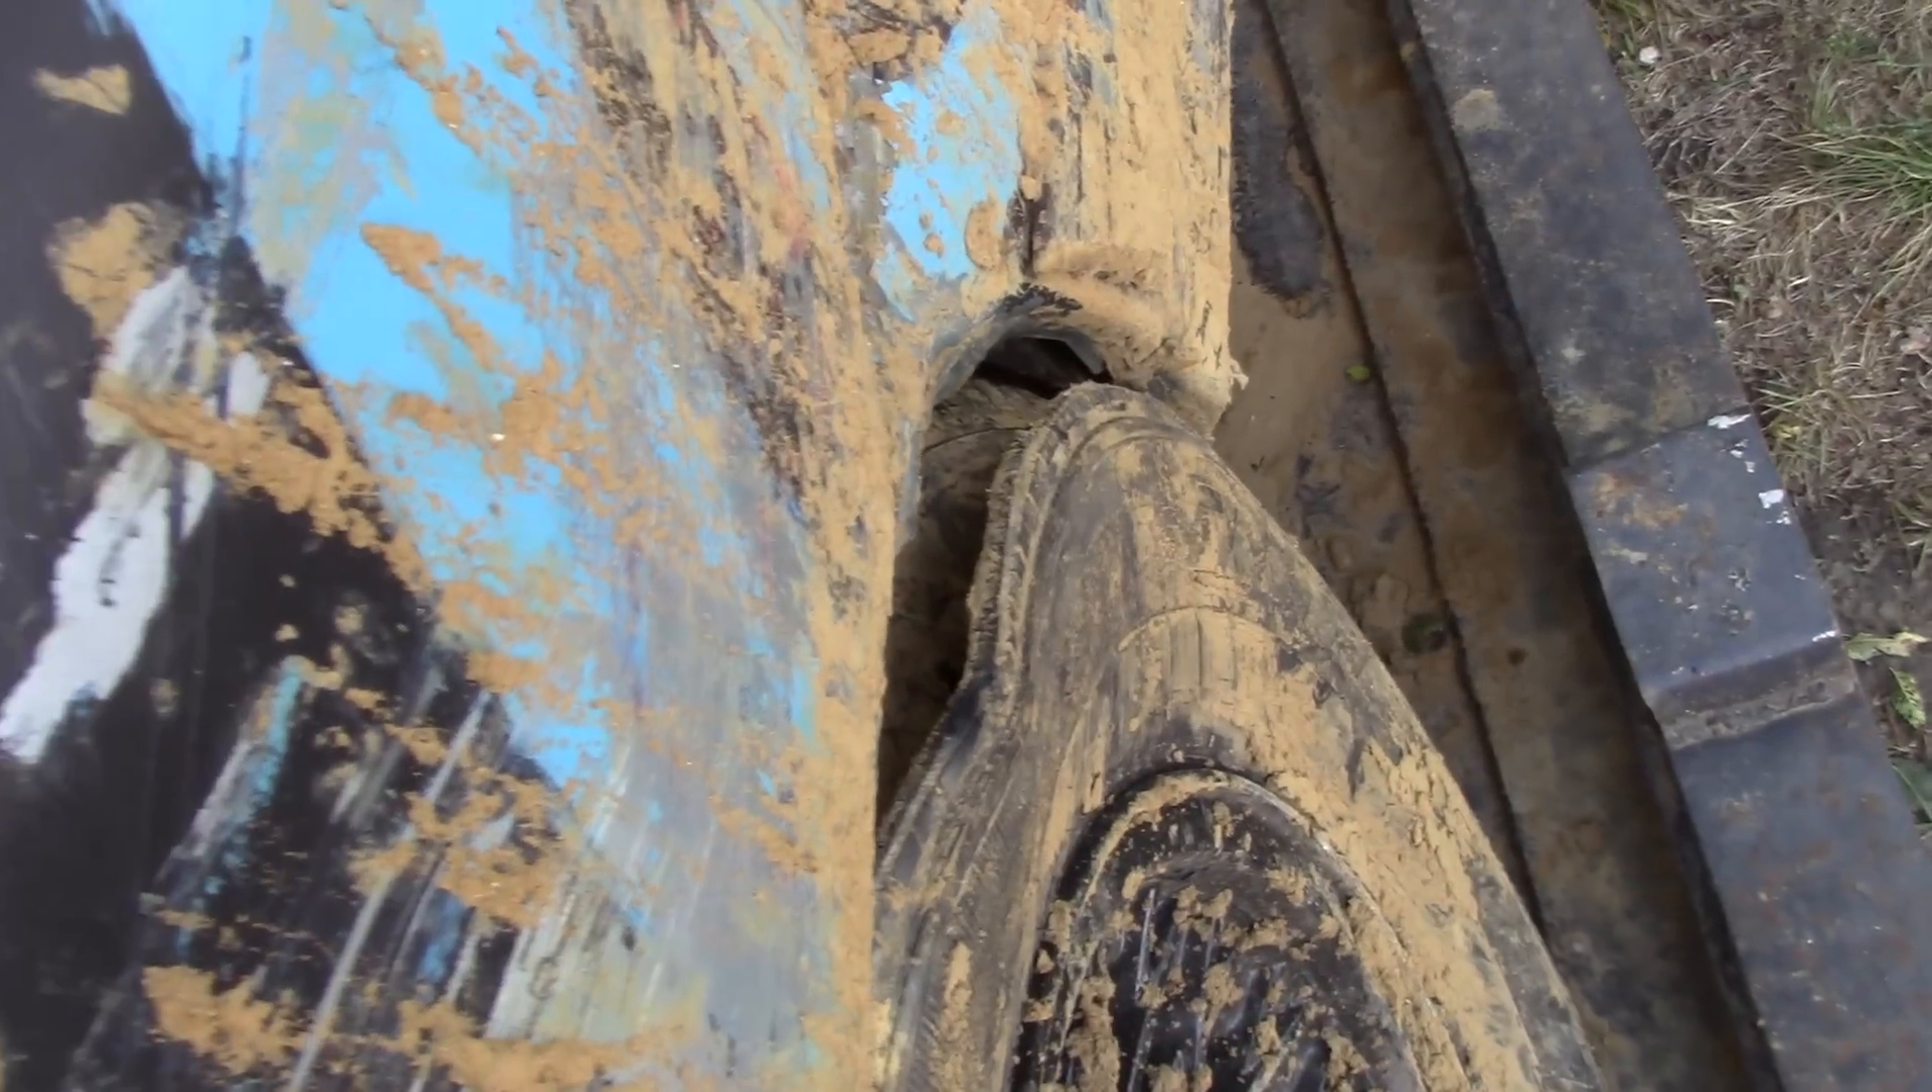This front tire has shoved backwards so far it is catching inside of that fender and affecting the steering.